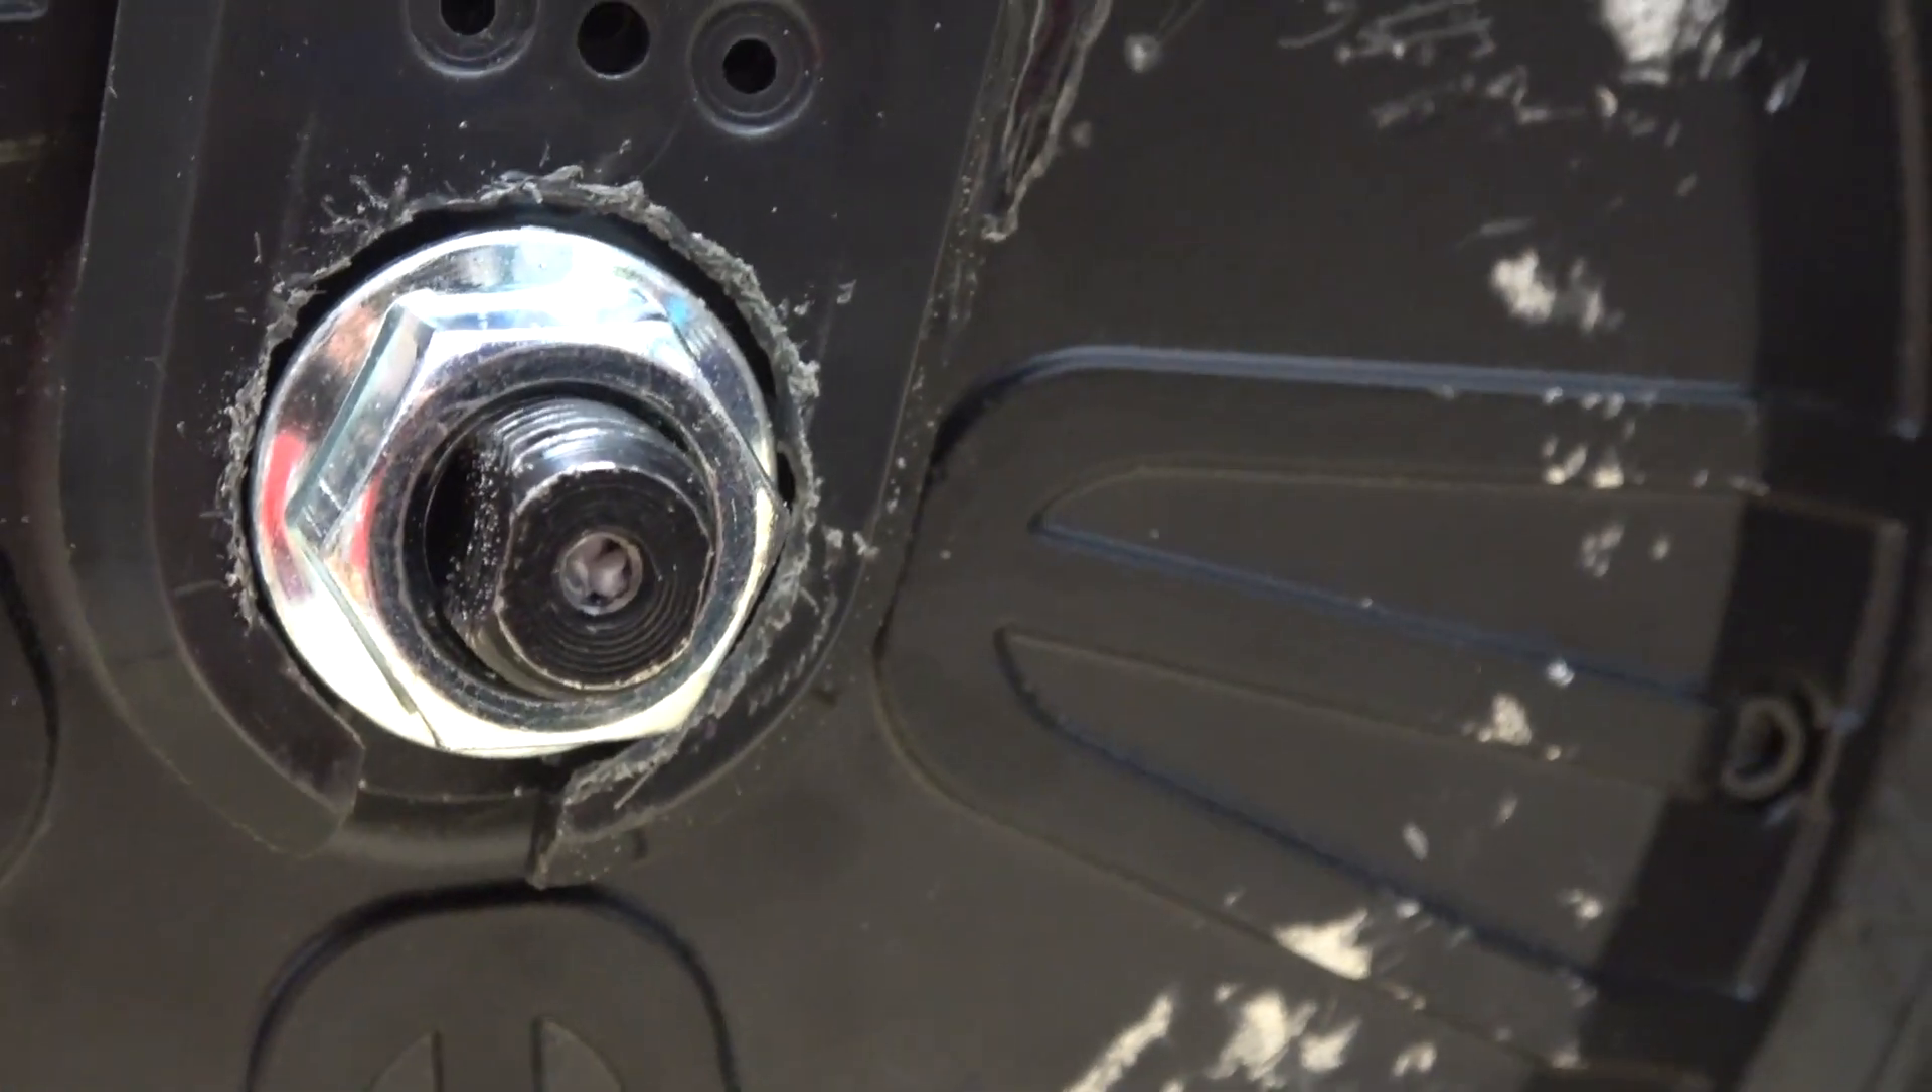I just cut around the plastic, and now the nut fits in here just fine.